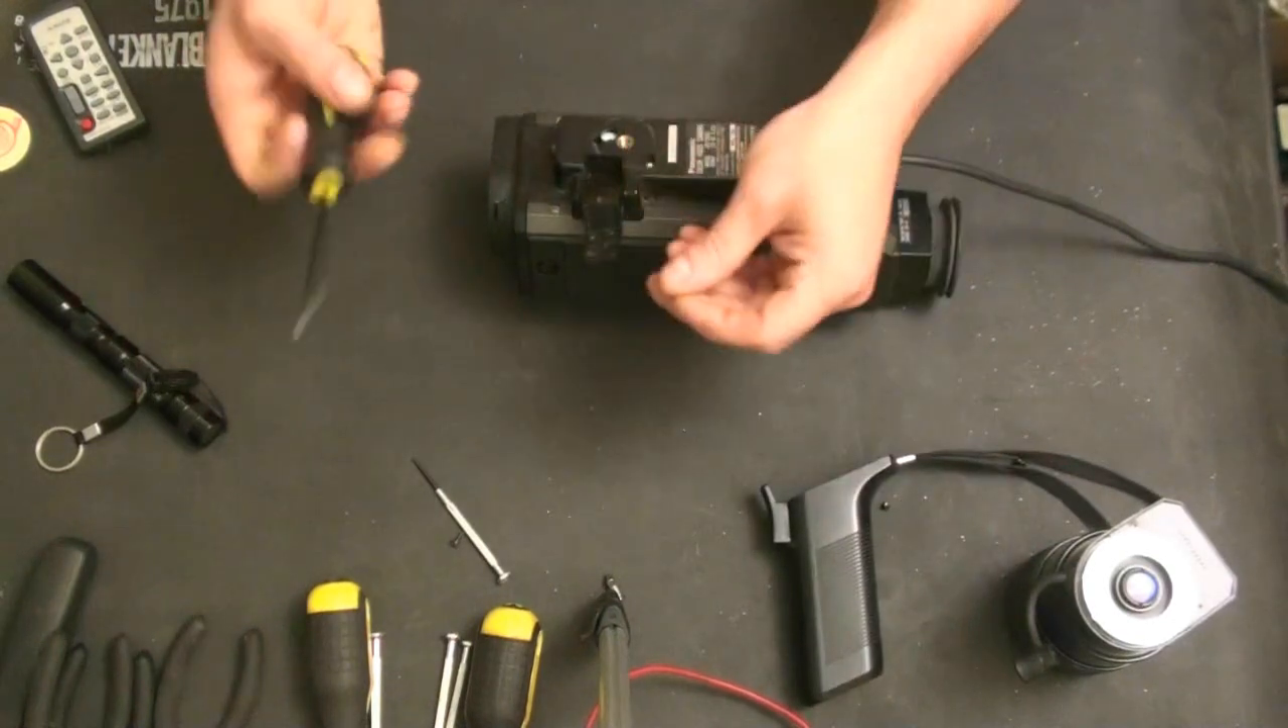Okay, there we go. Handle is off.